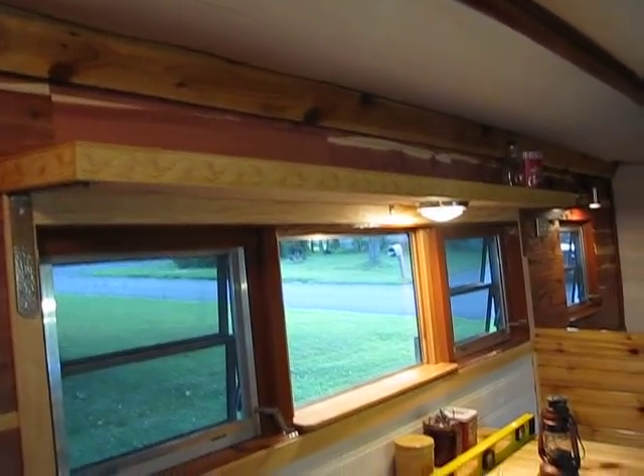The chains are not up yet but shelves are up along with the lights.